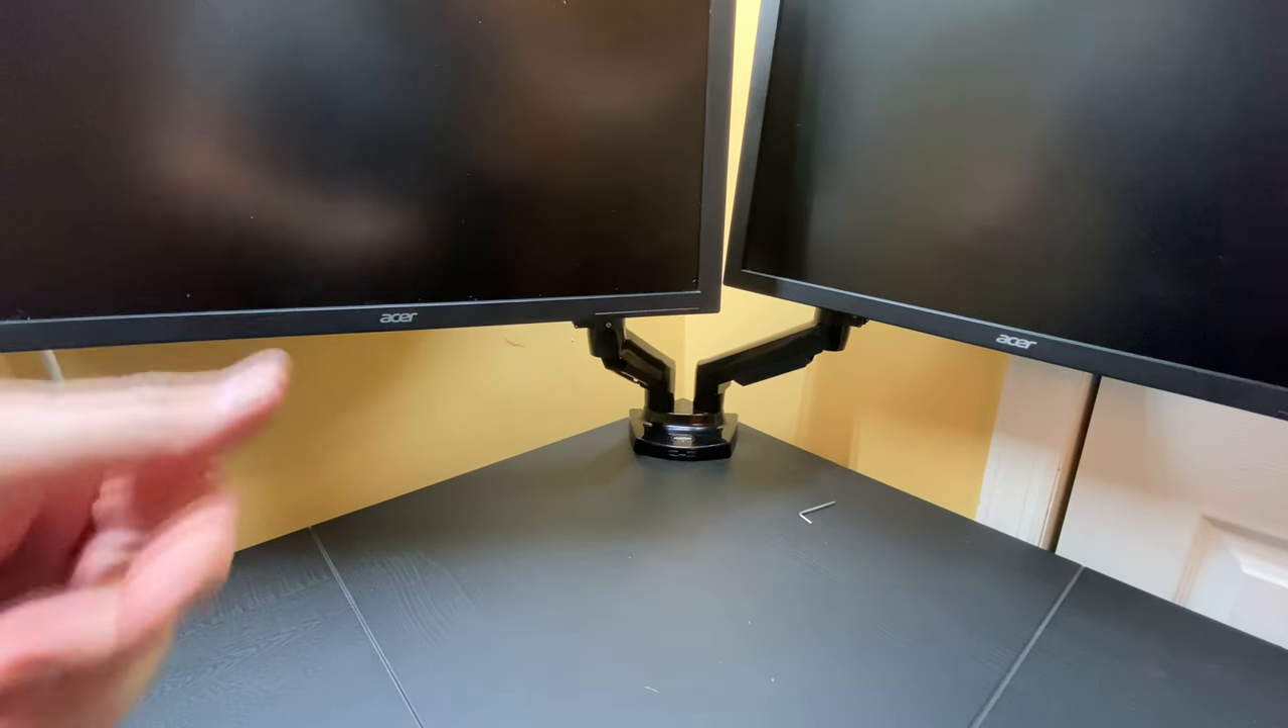And now we have both monitors mounted.